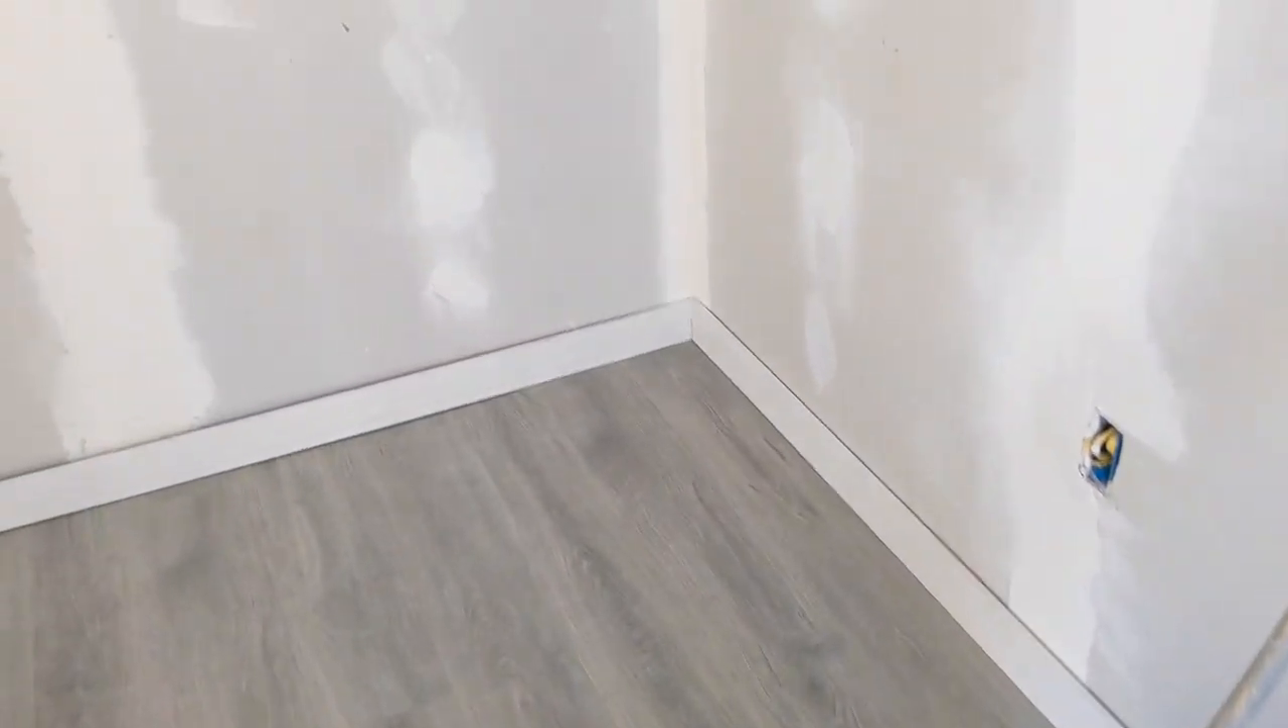Okay, we got our flooring in. Everything's sanded, flooring down.